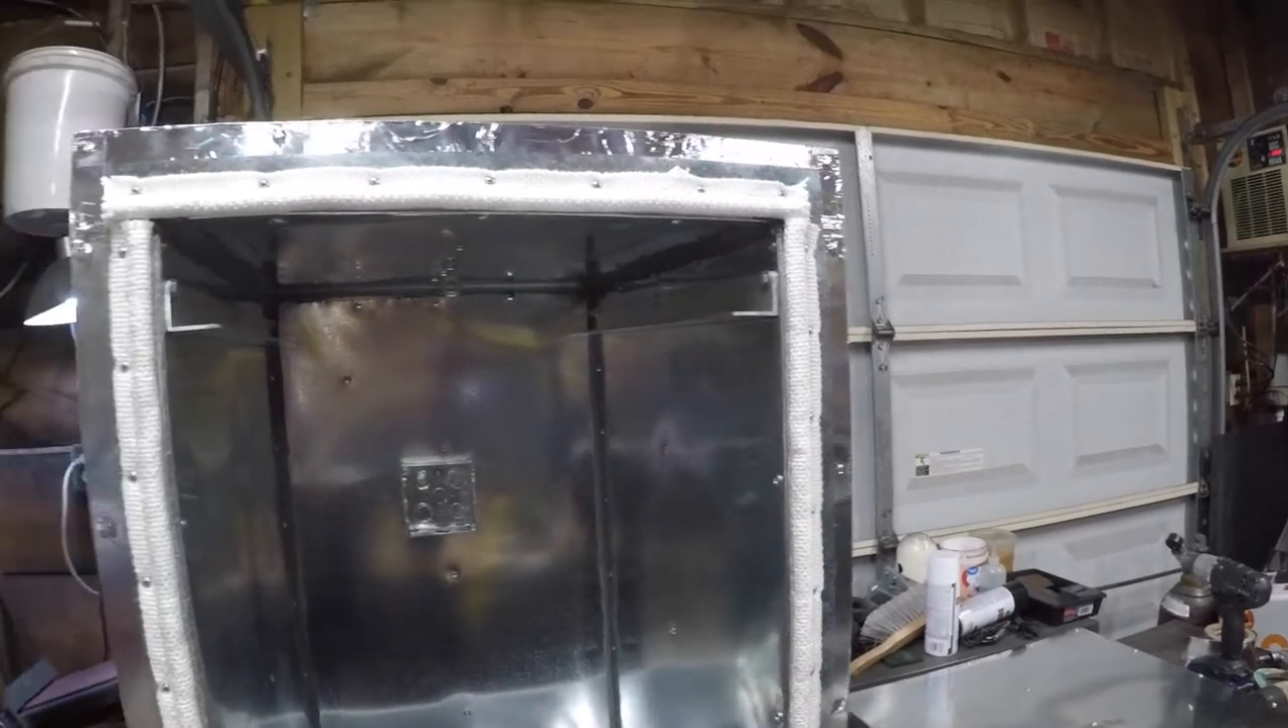The door seal is all installed.